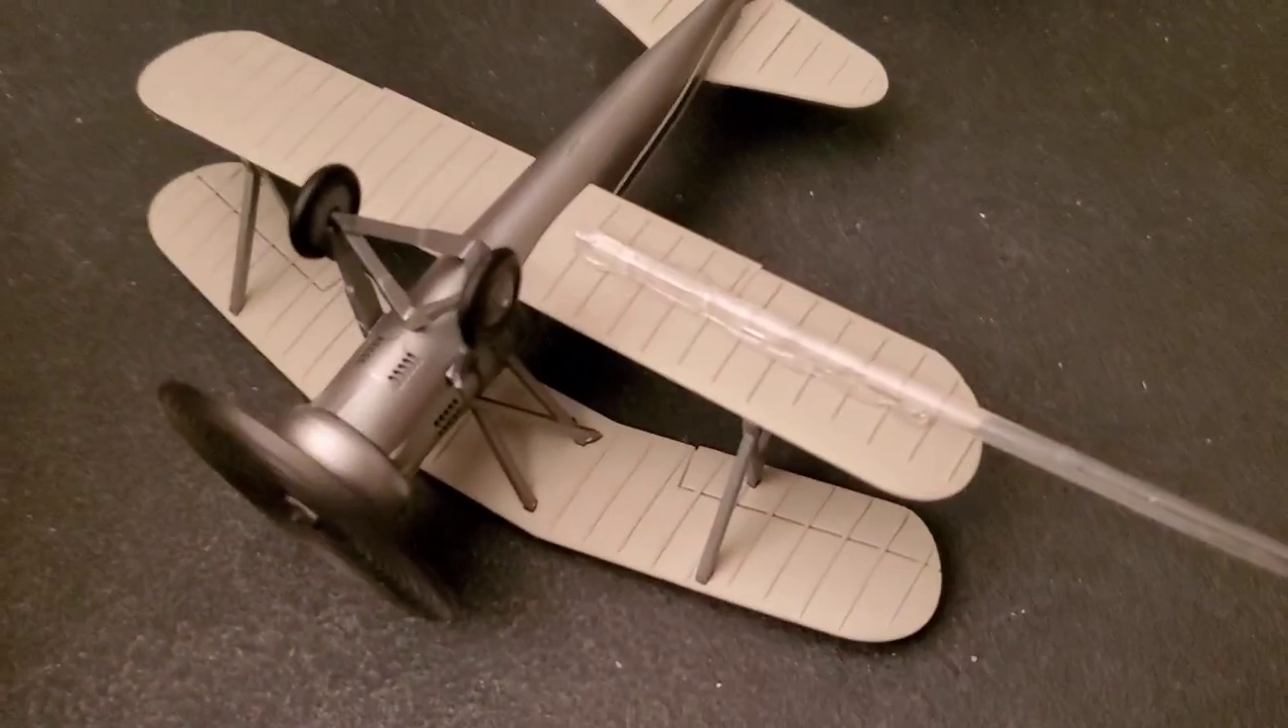Um, so here is the plane and I got the acrylic piece here, all glued on.